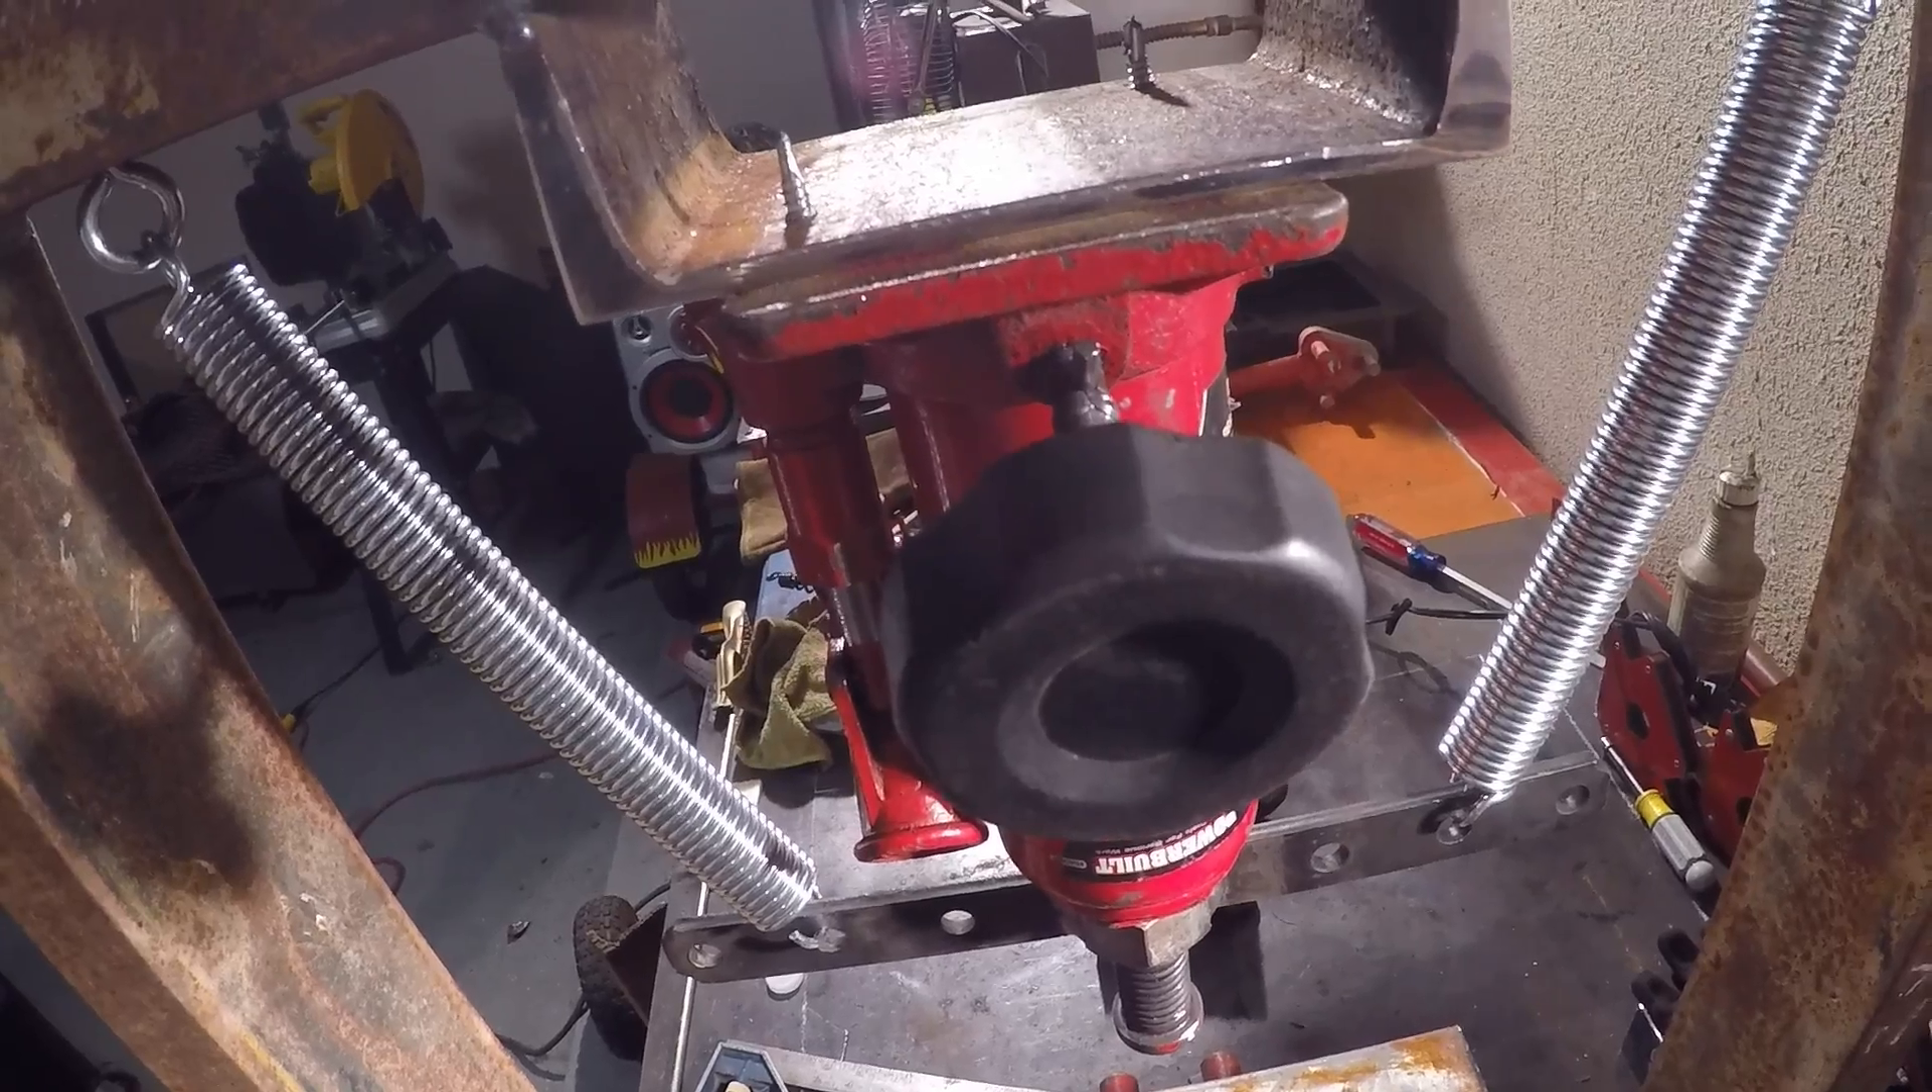Aquí ya quedó nuestro tornillo con nuestra agarradera.